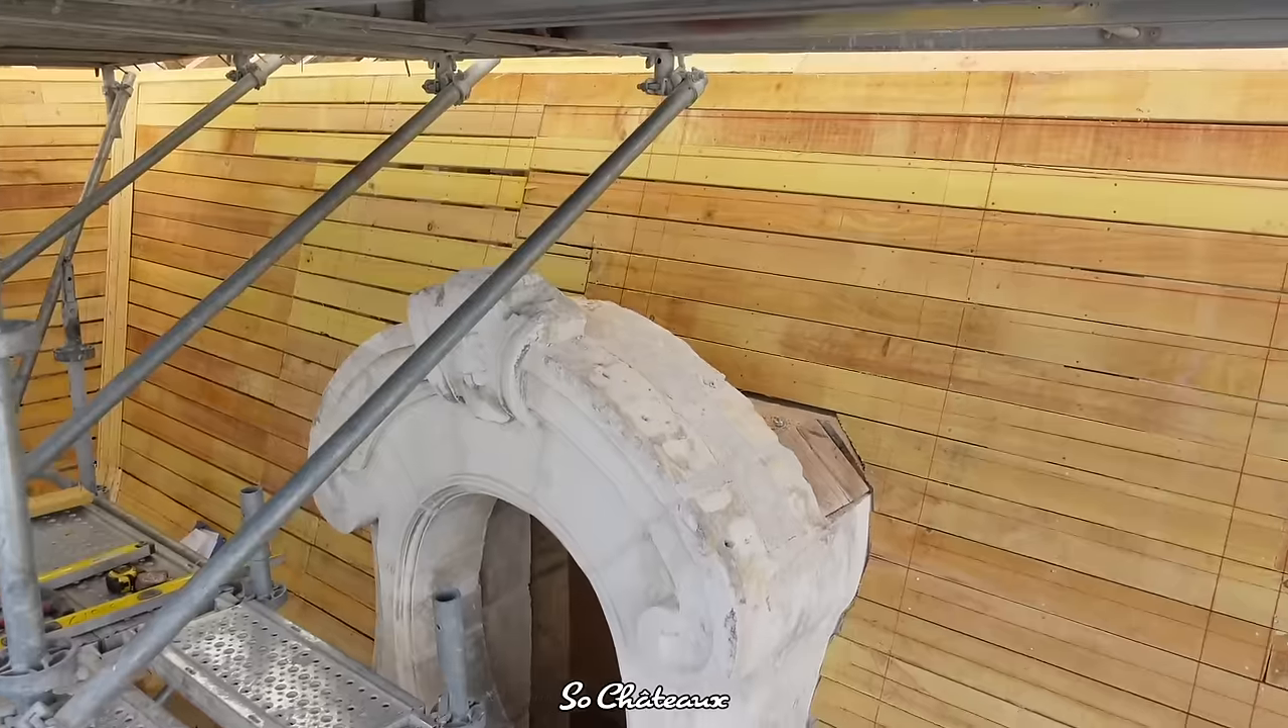L'ardoise n'est pas encore posée mais il y a la volige.